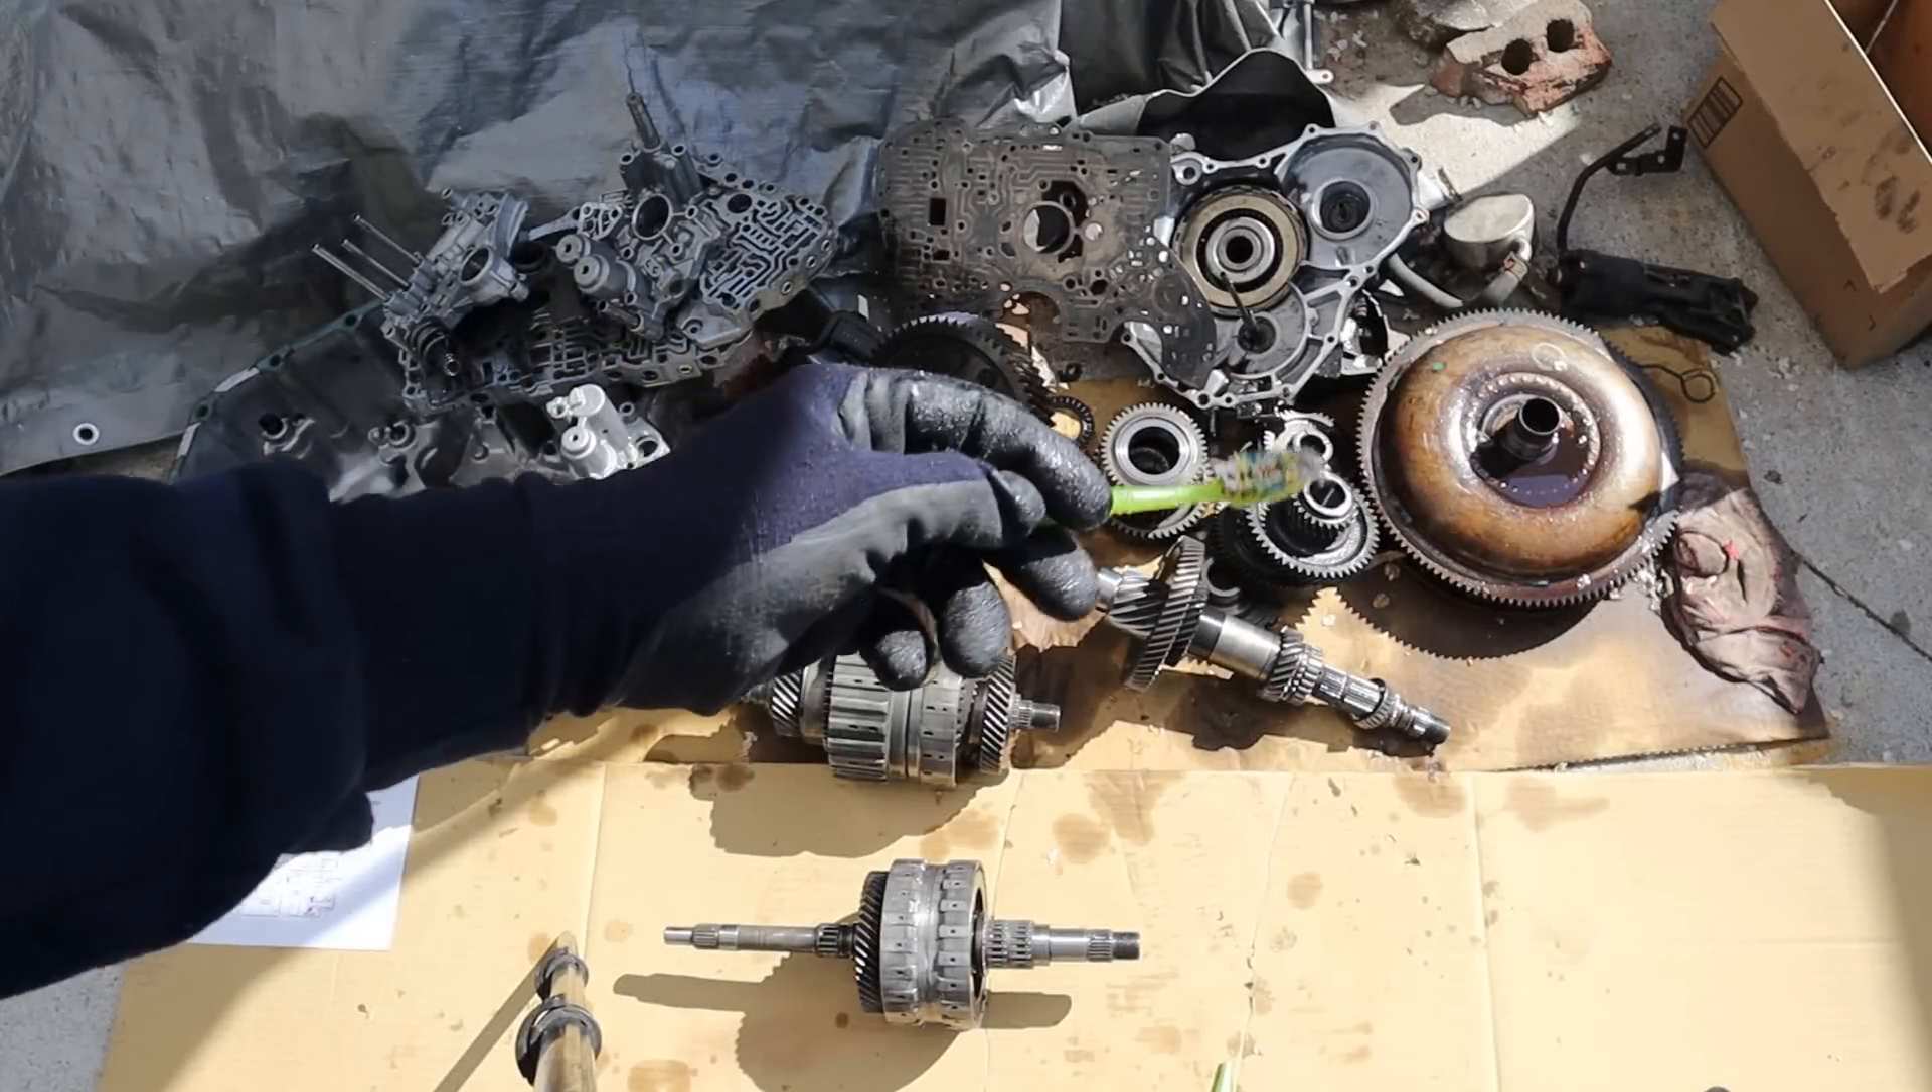So here we've got this five-speed automatic transmission all taken apart here.